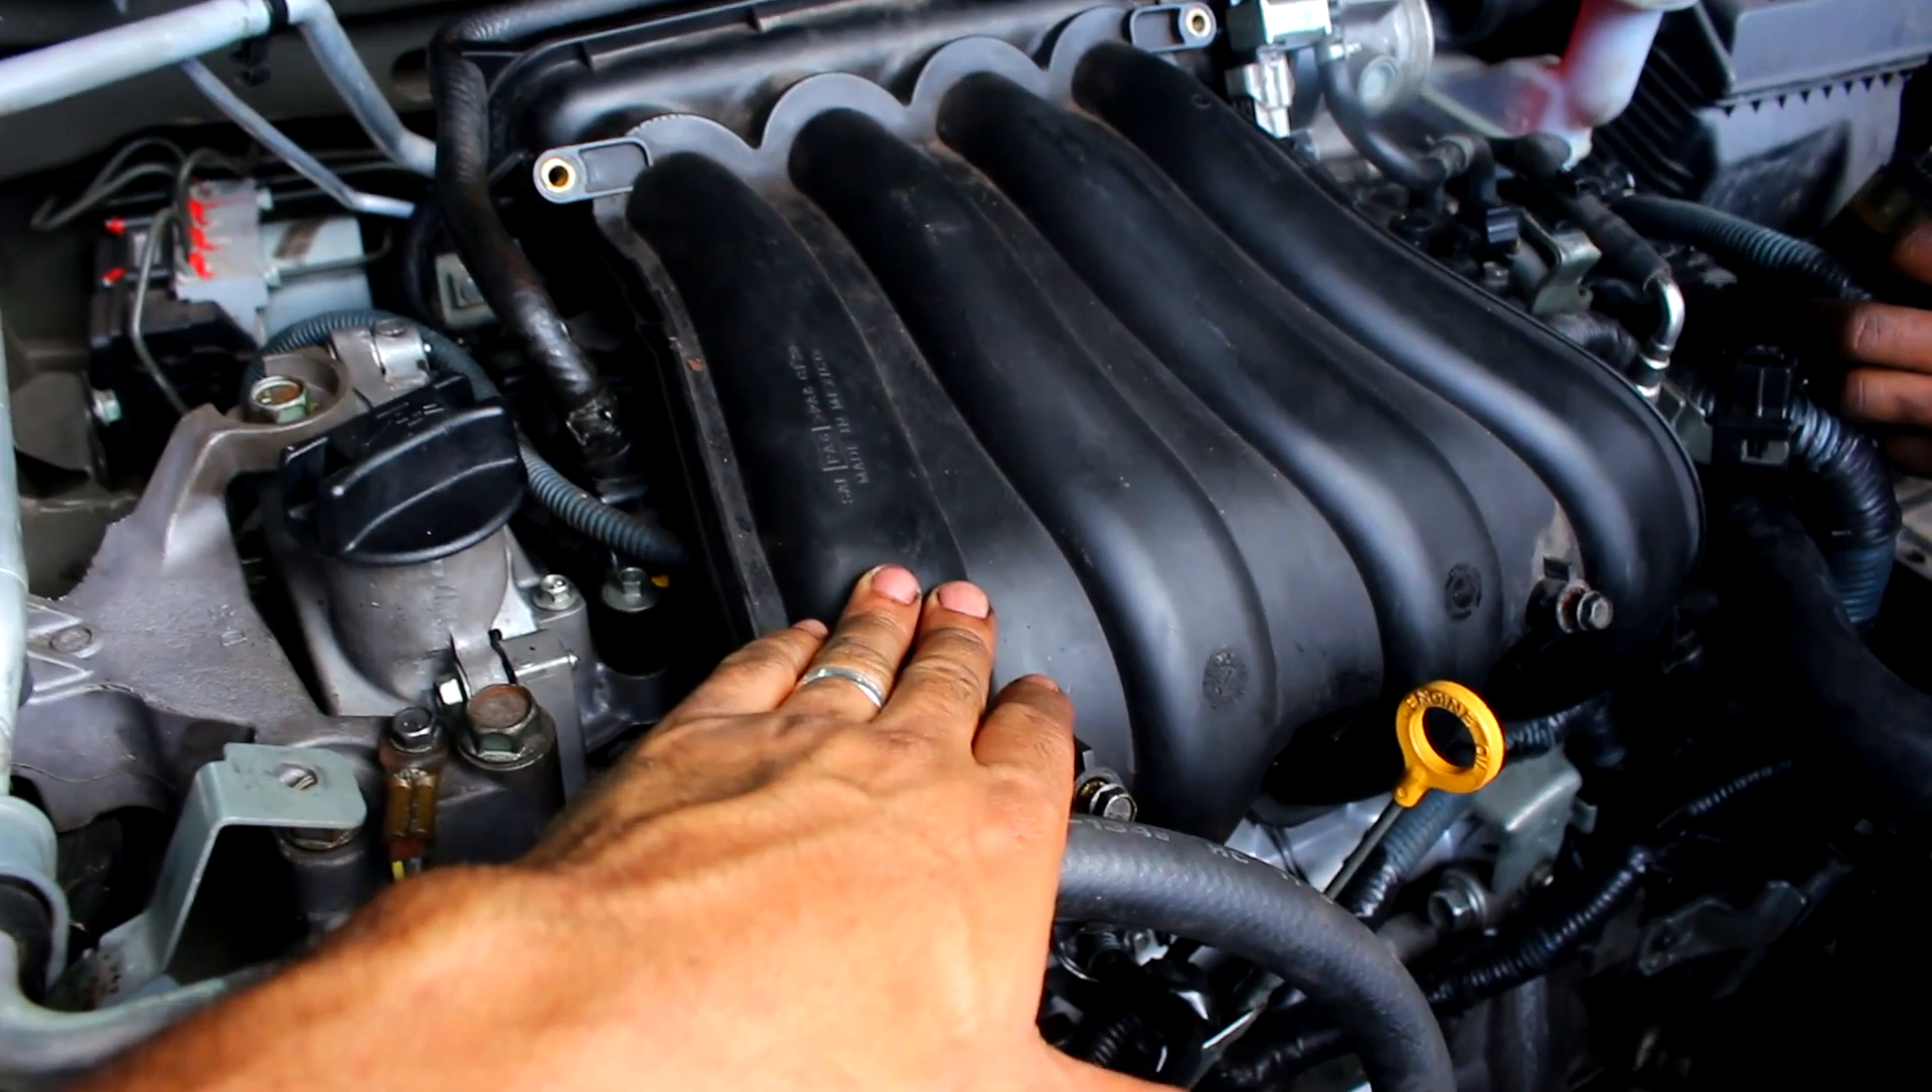Coletor de admissão Já no lugar.